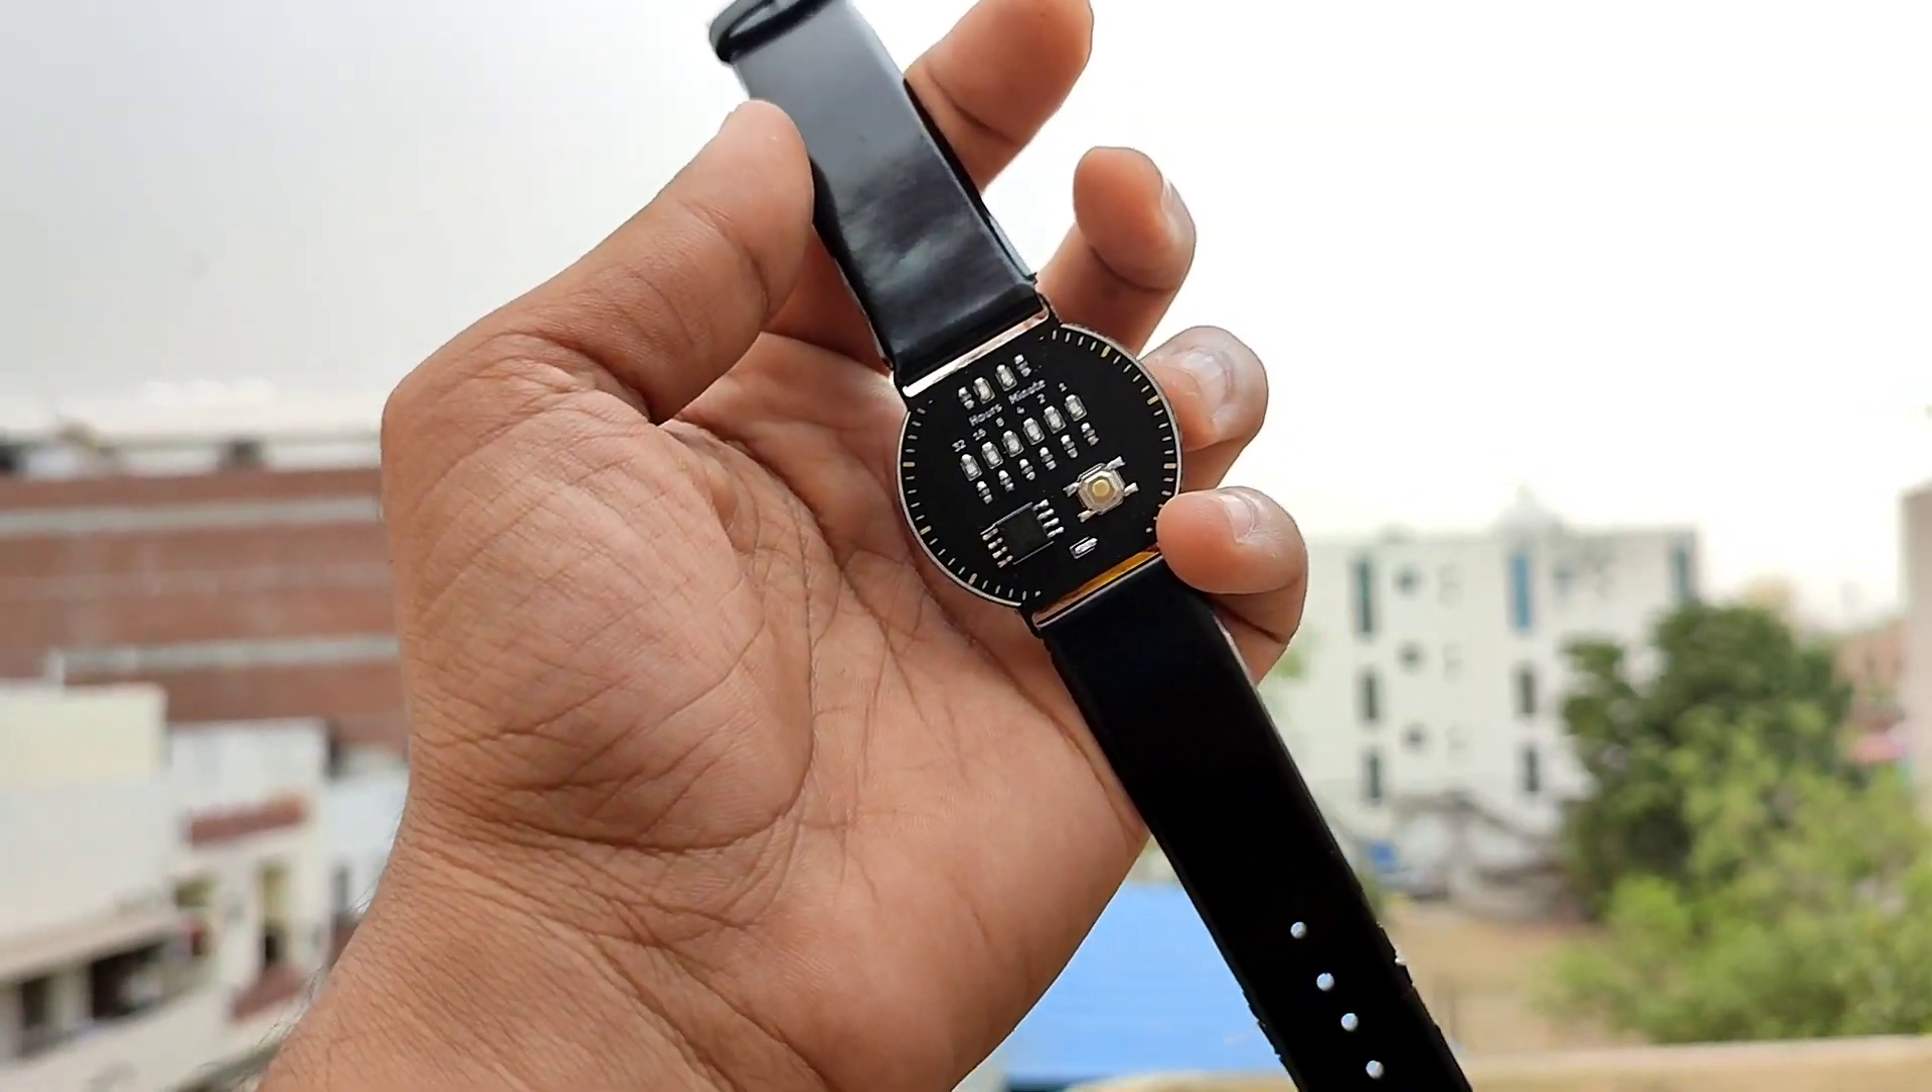As you can see I have connected the belt with our PCB.